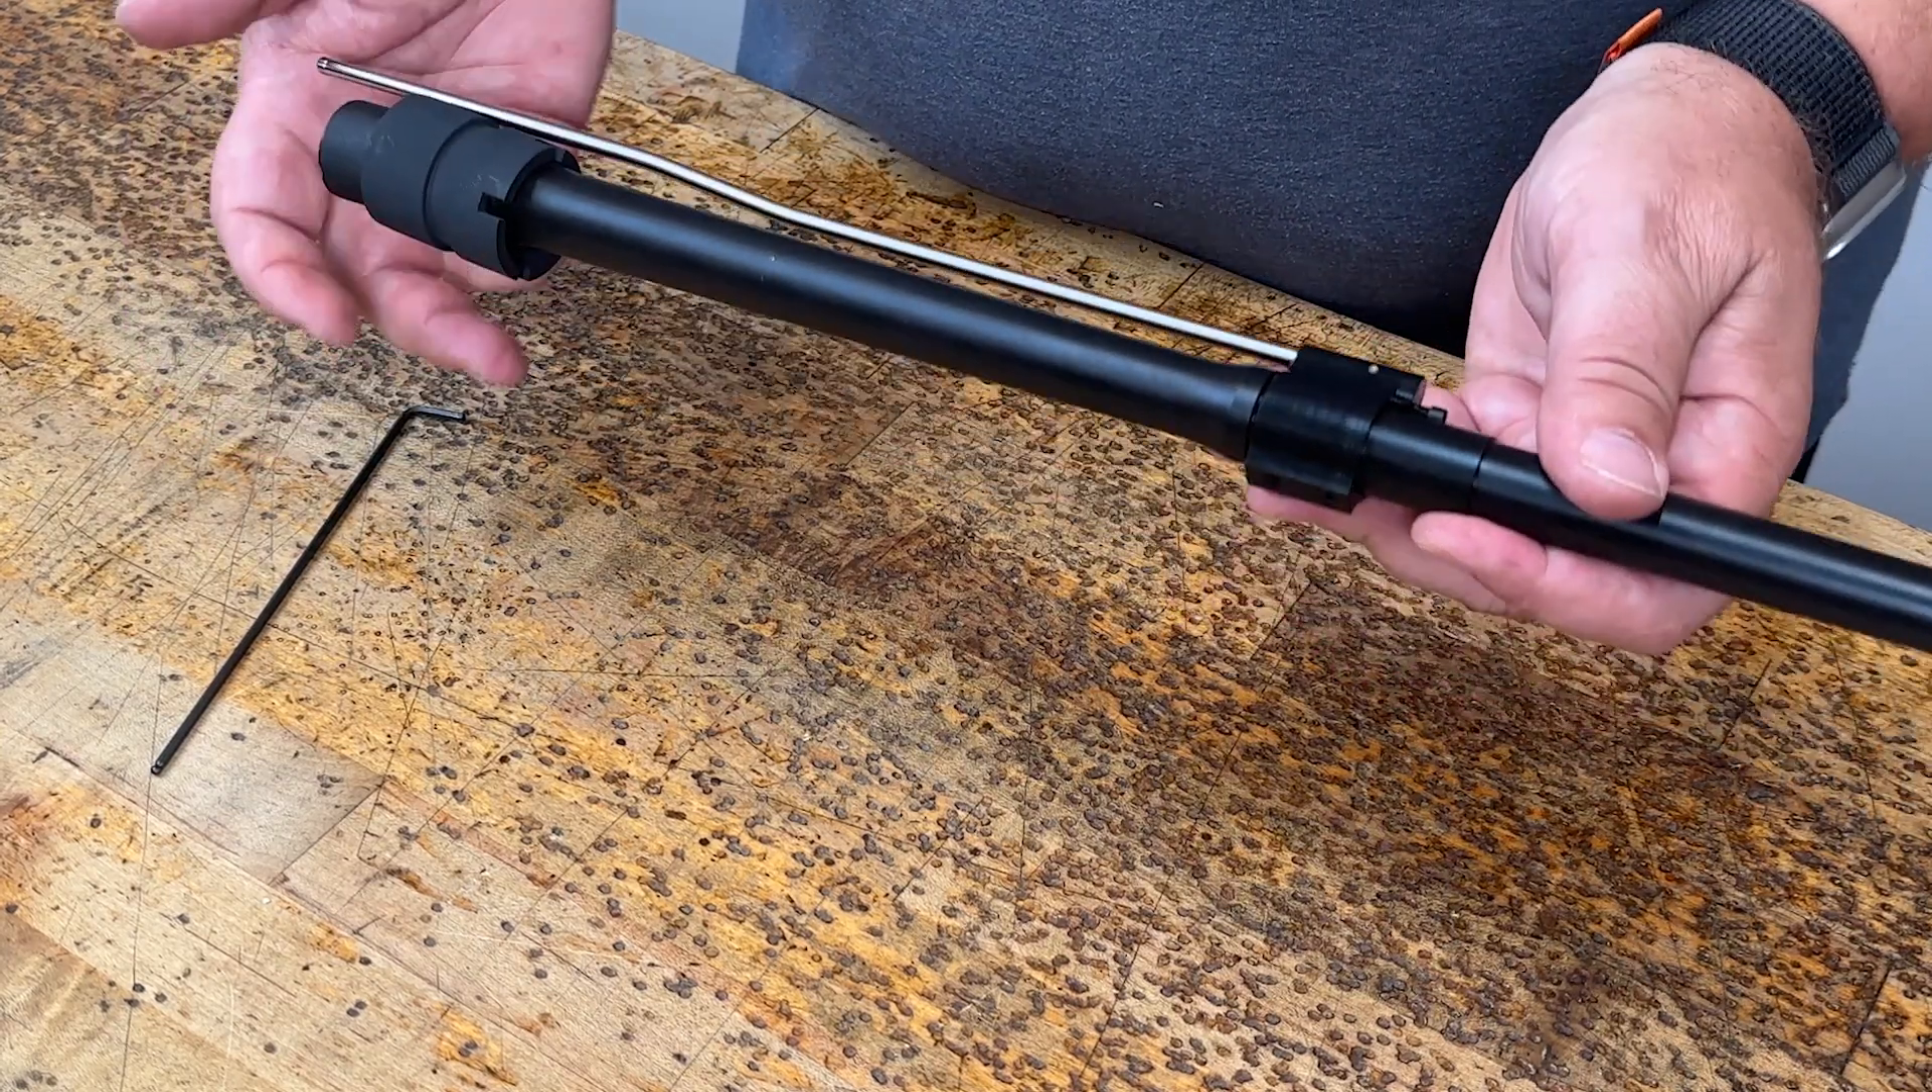And now you see you have the gas block with gas tube on the barrel, and it is ready to insert into the upper receiver.